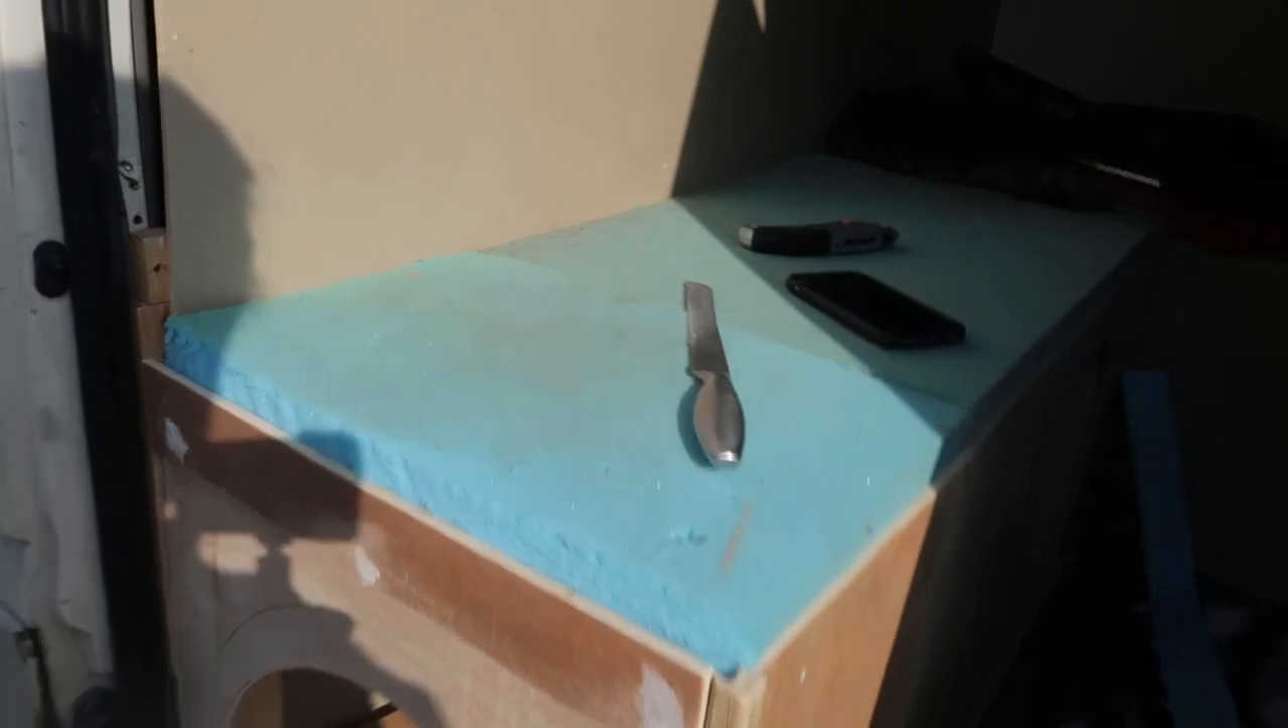So I've put the foam on. This is just temporary foam for now until we get the other one that we've got upholstered.